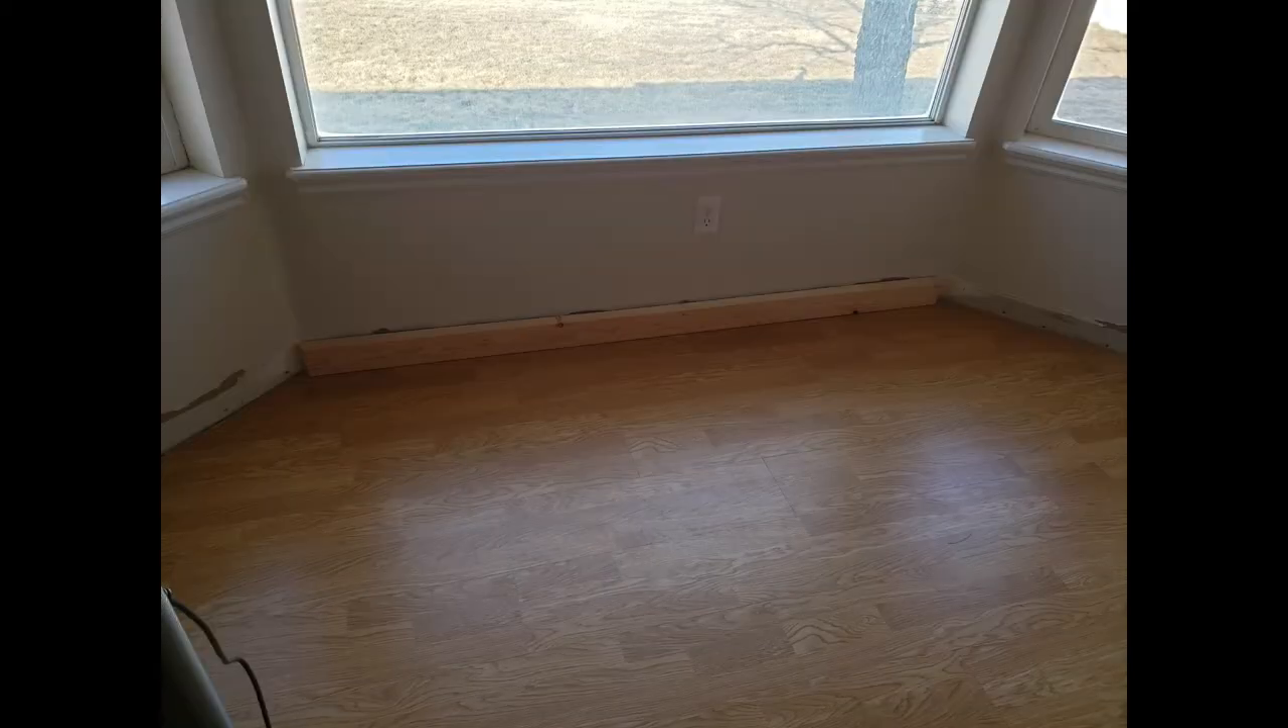With the baseboards off it's time to start building in the framework.